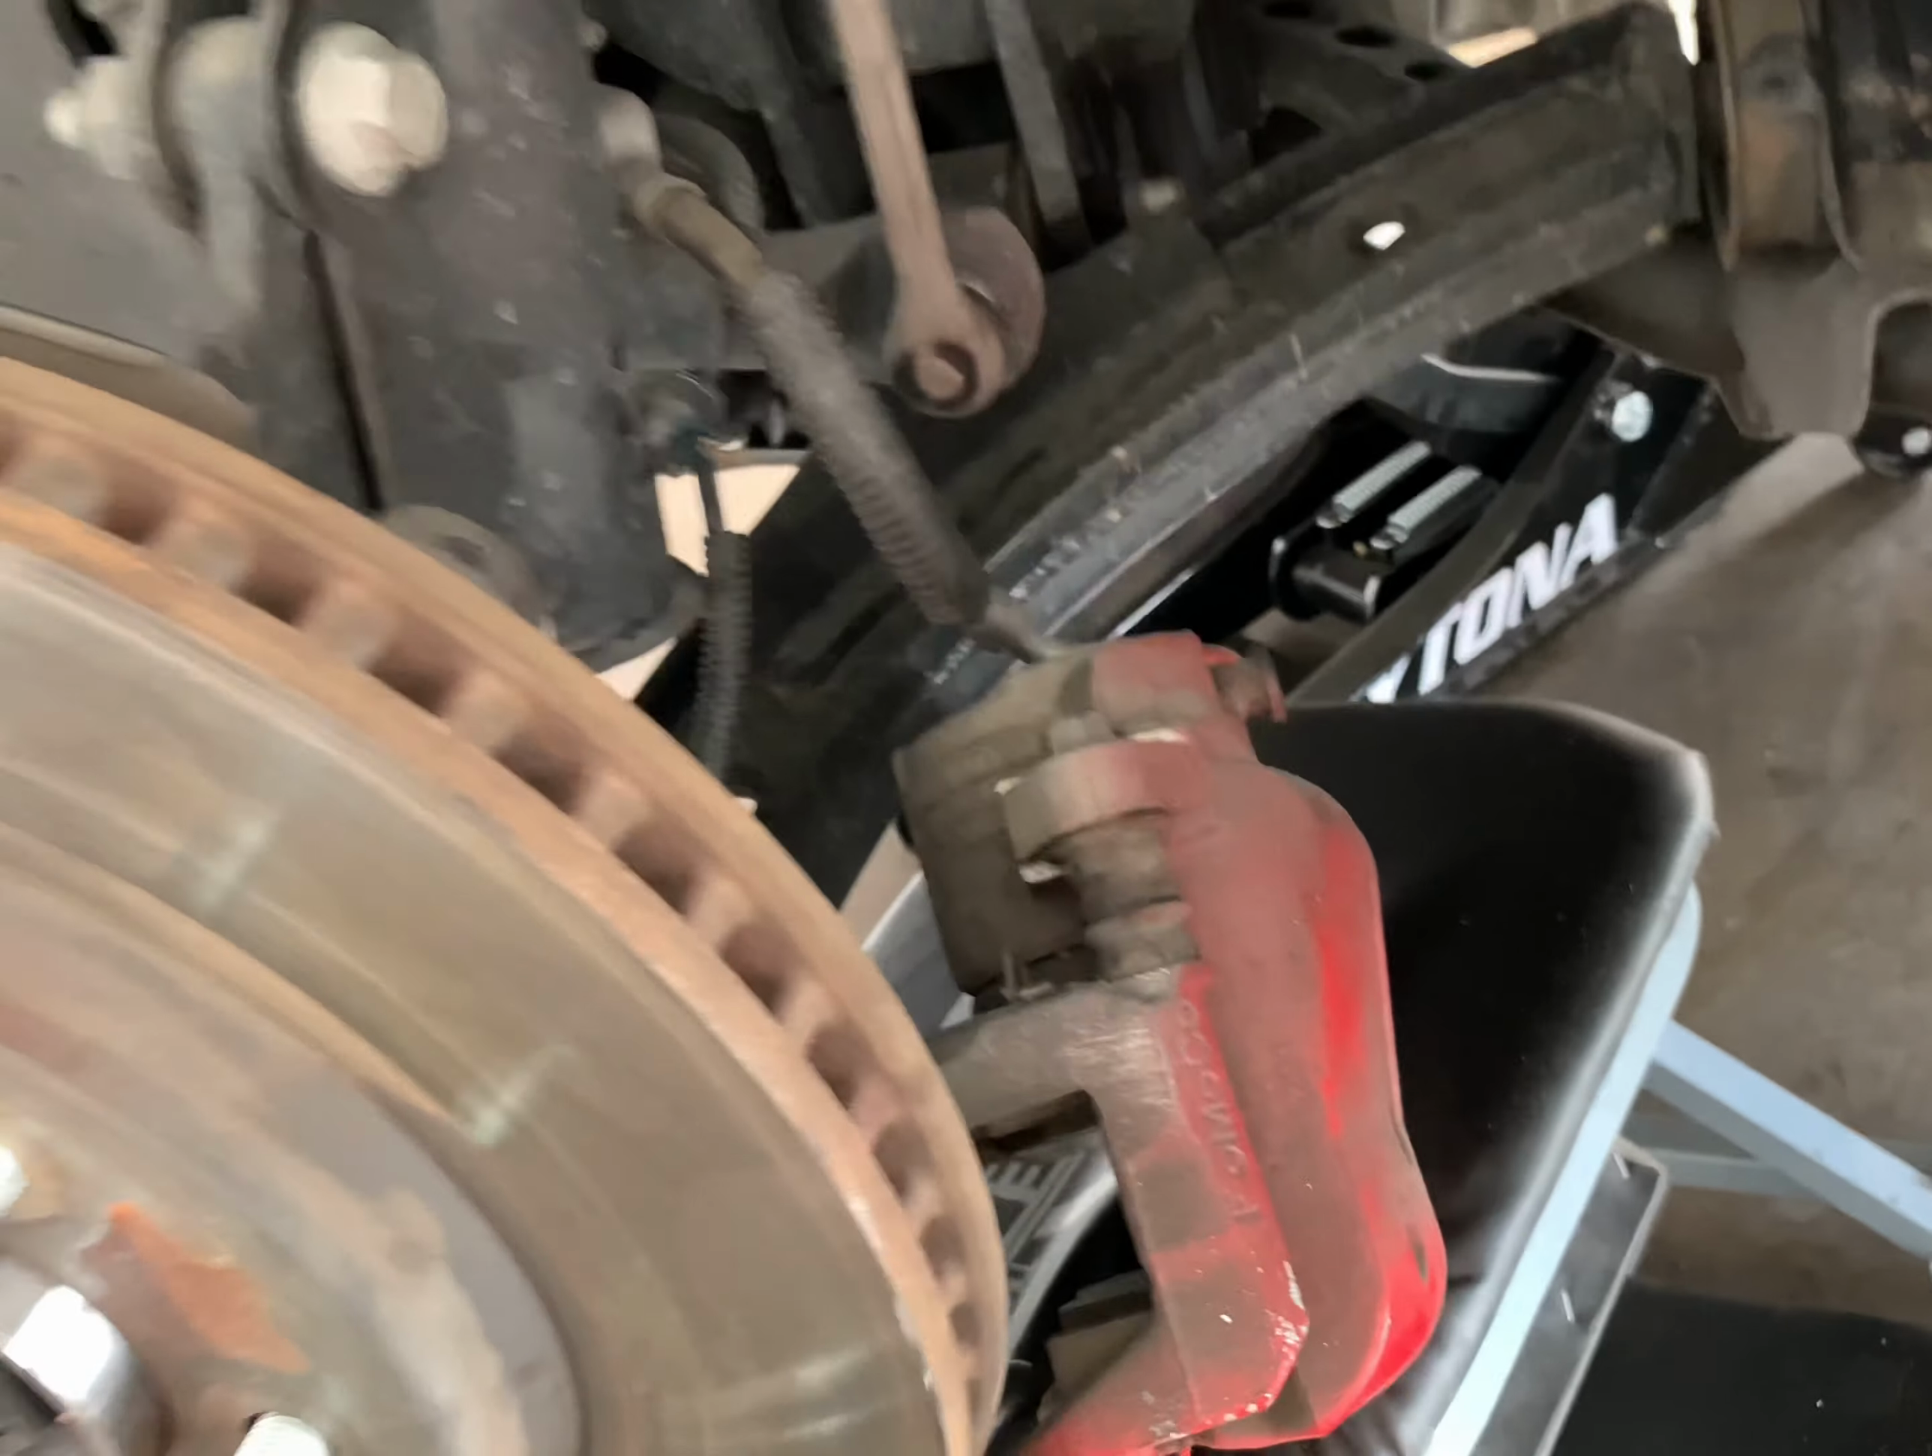So I got the nut back in and then I put the rotor back on so now we just got to put this brake back on the rotor.